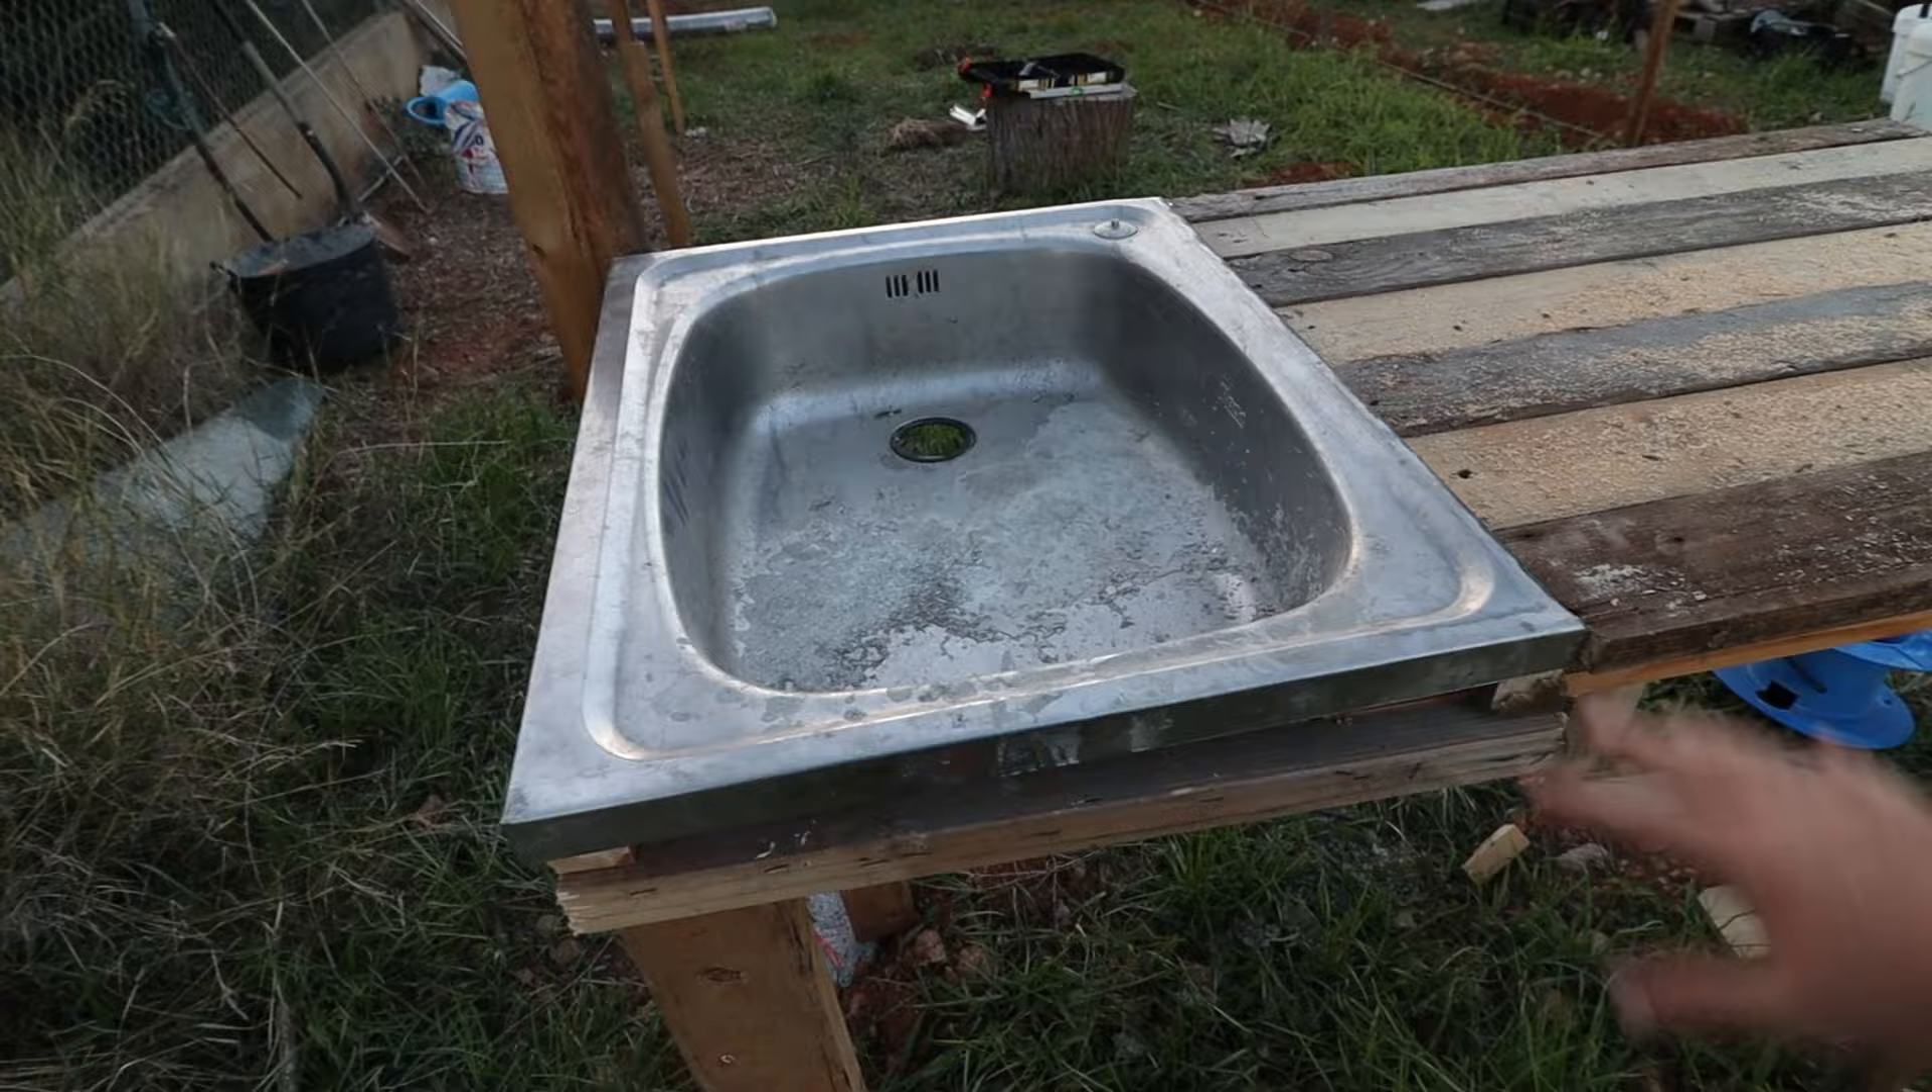Still got to fit on the plumbing and clean up this basin.